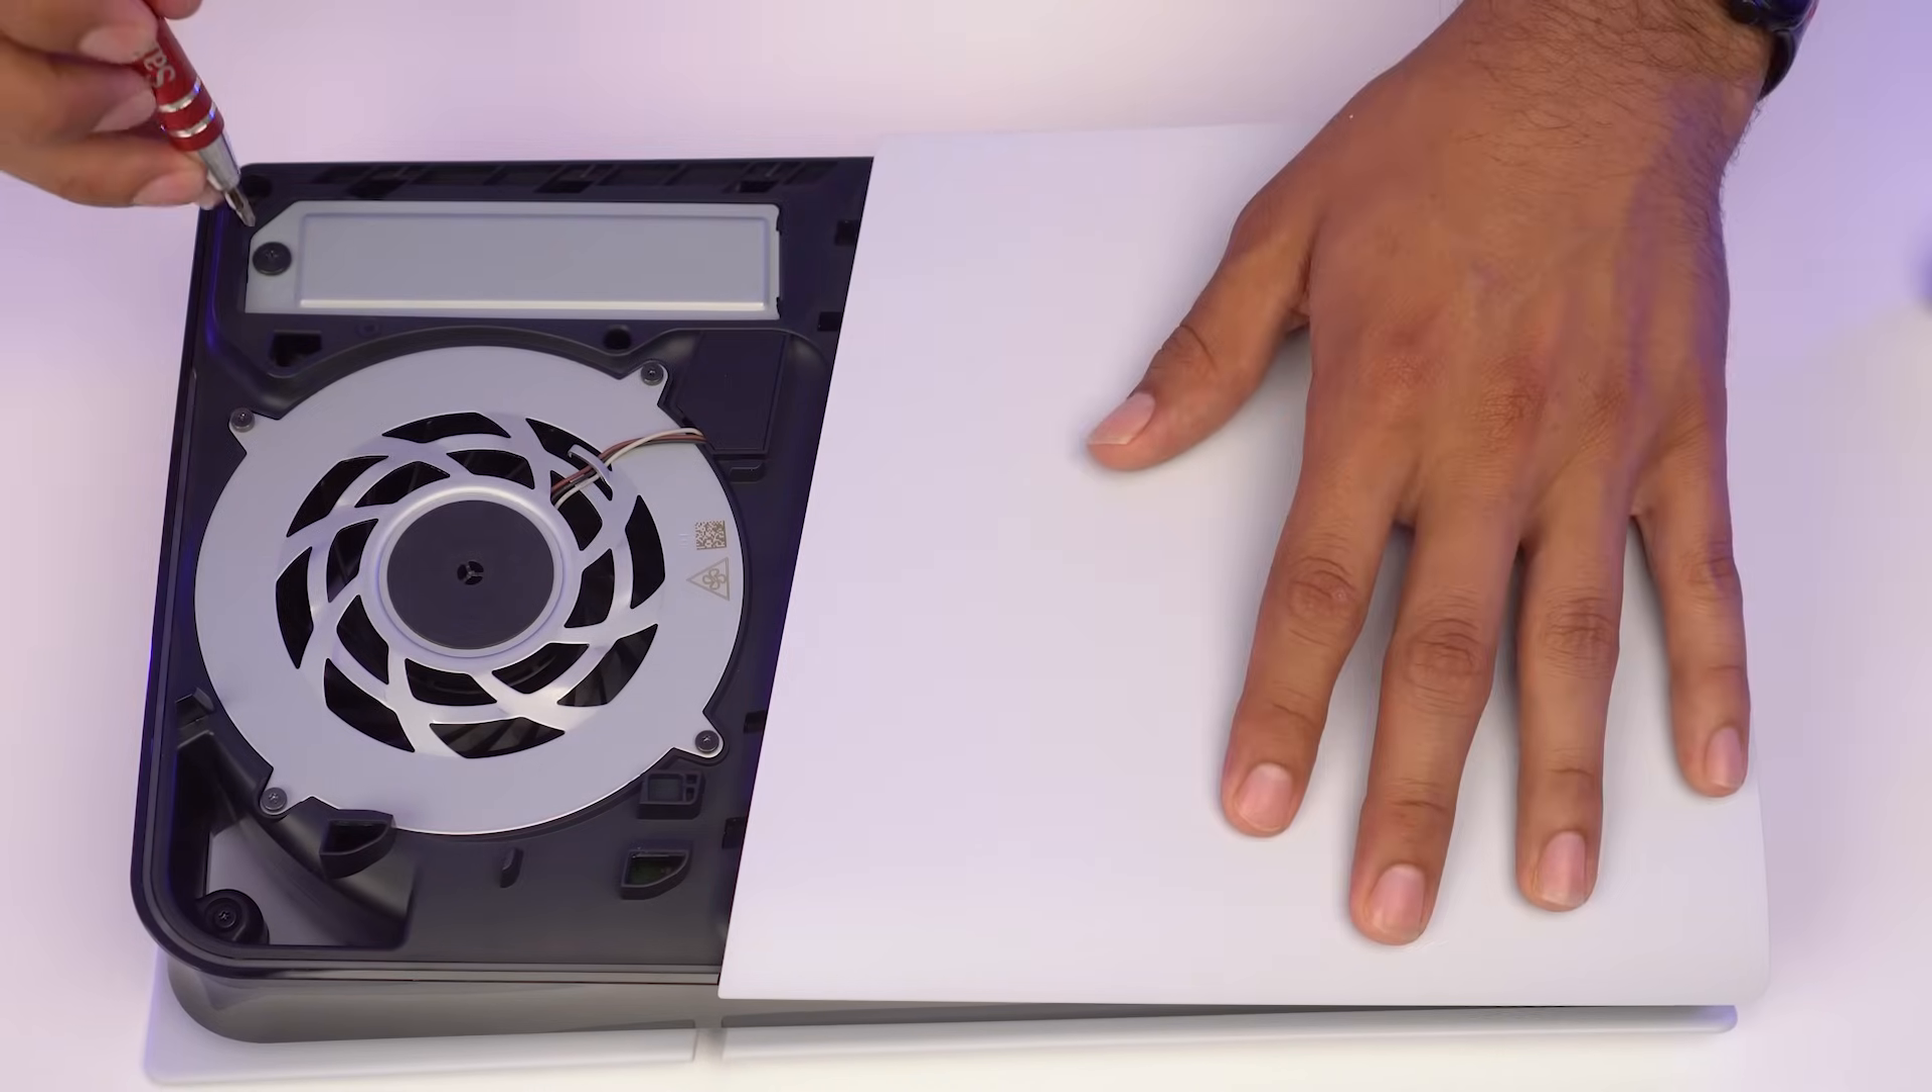Now that we have the top panel off, here is the M .2 expansion slot.